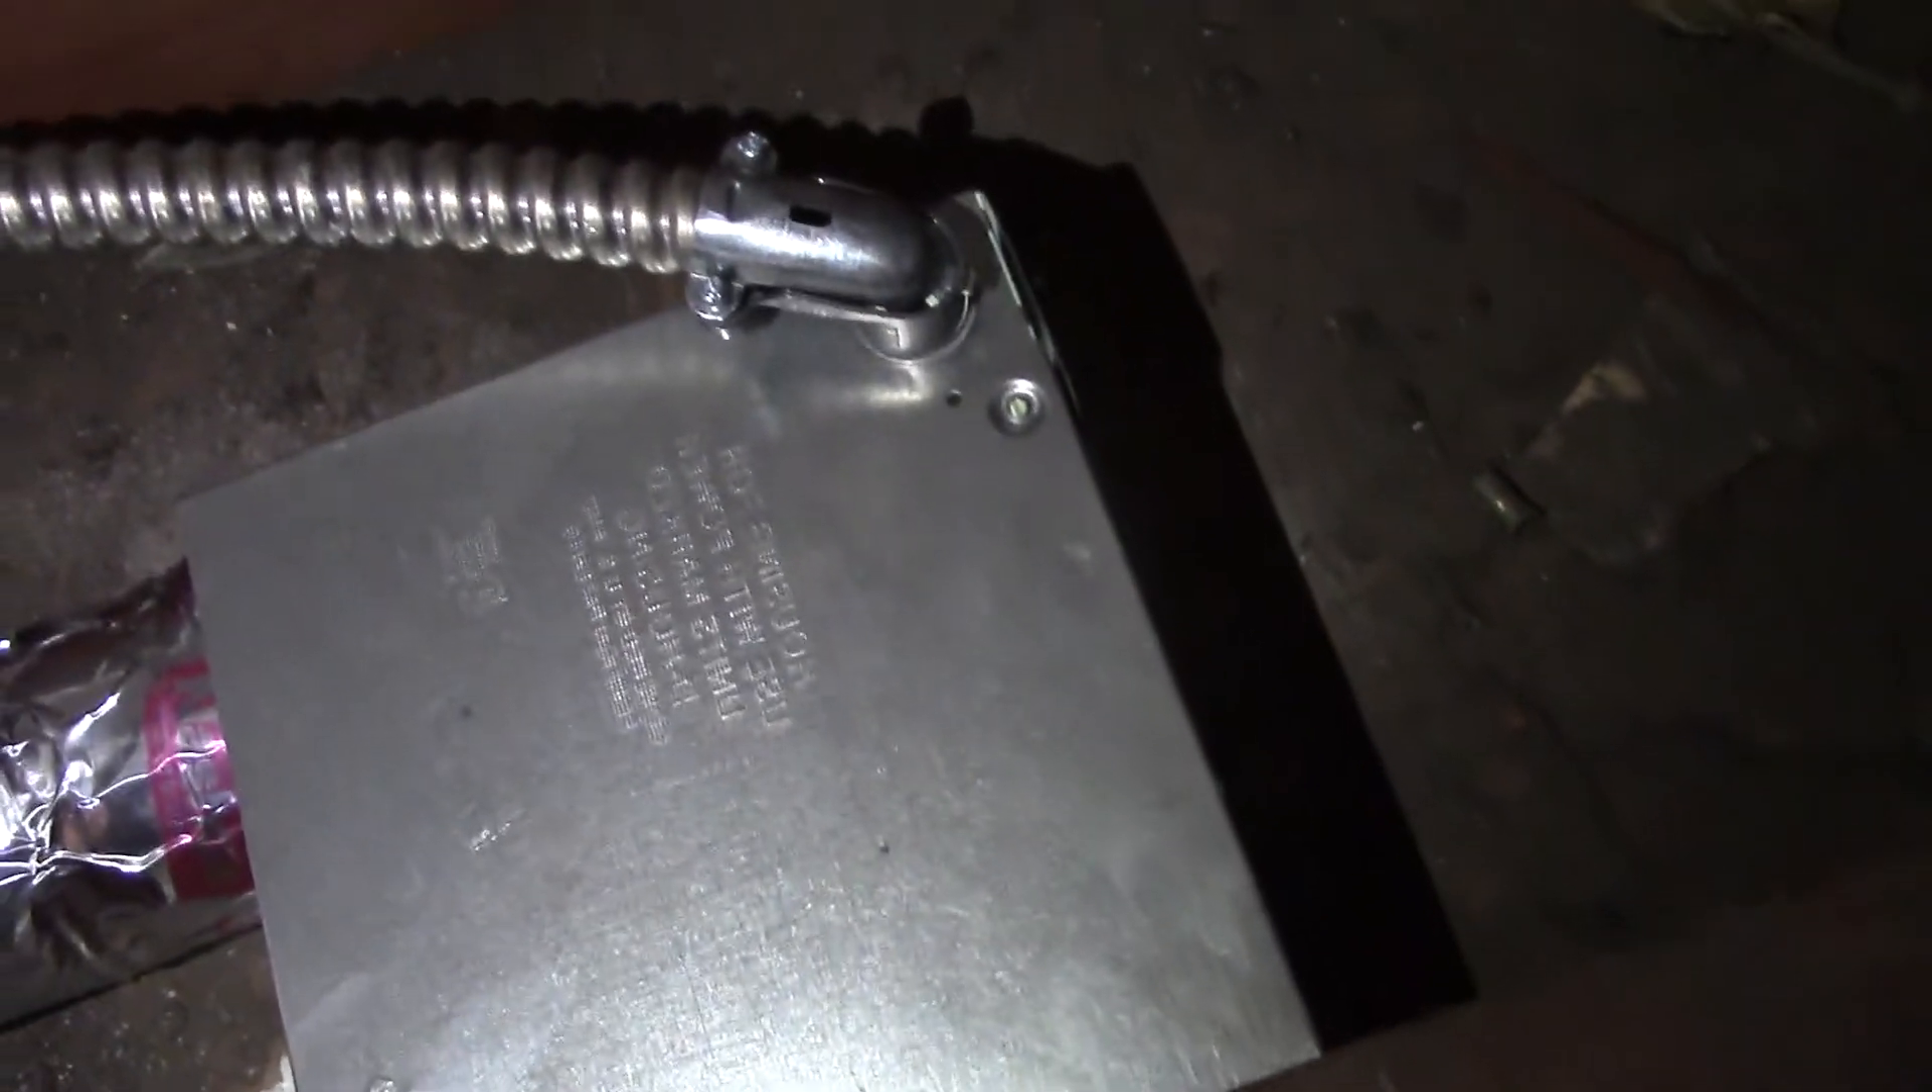There's my flex conduit coming to the top of the box with that 90 degree fitting on there.